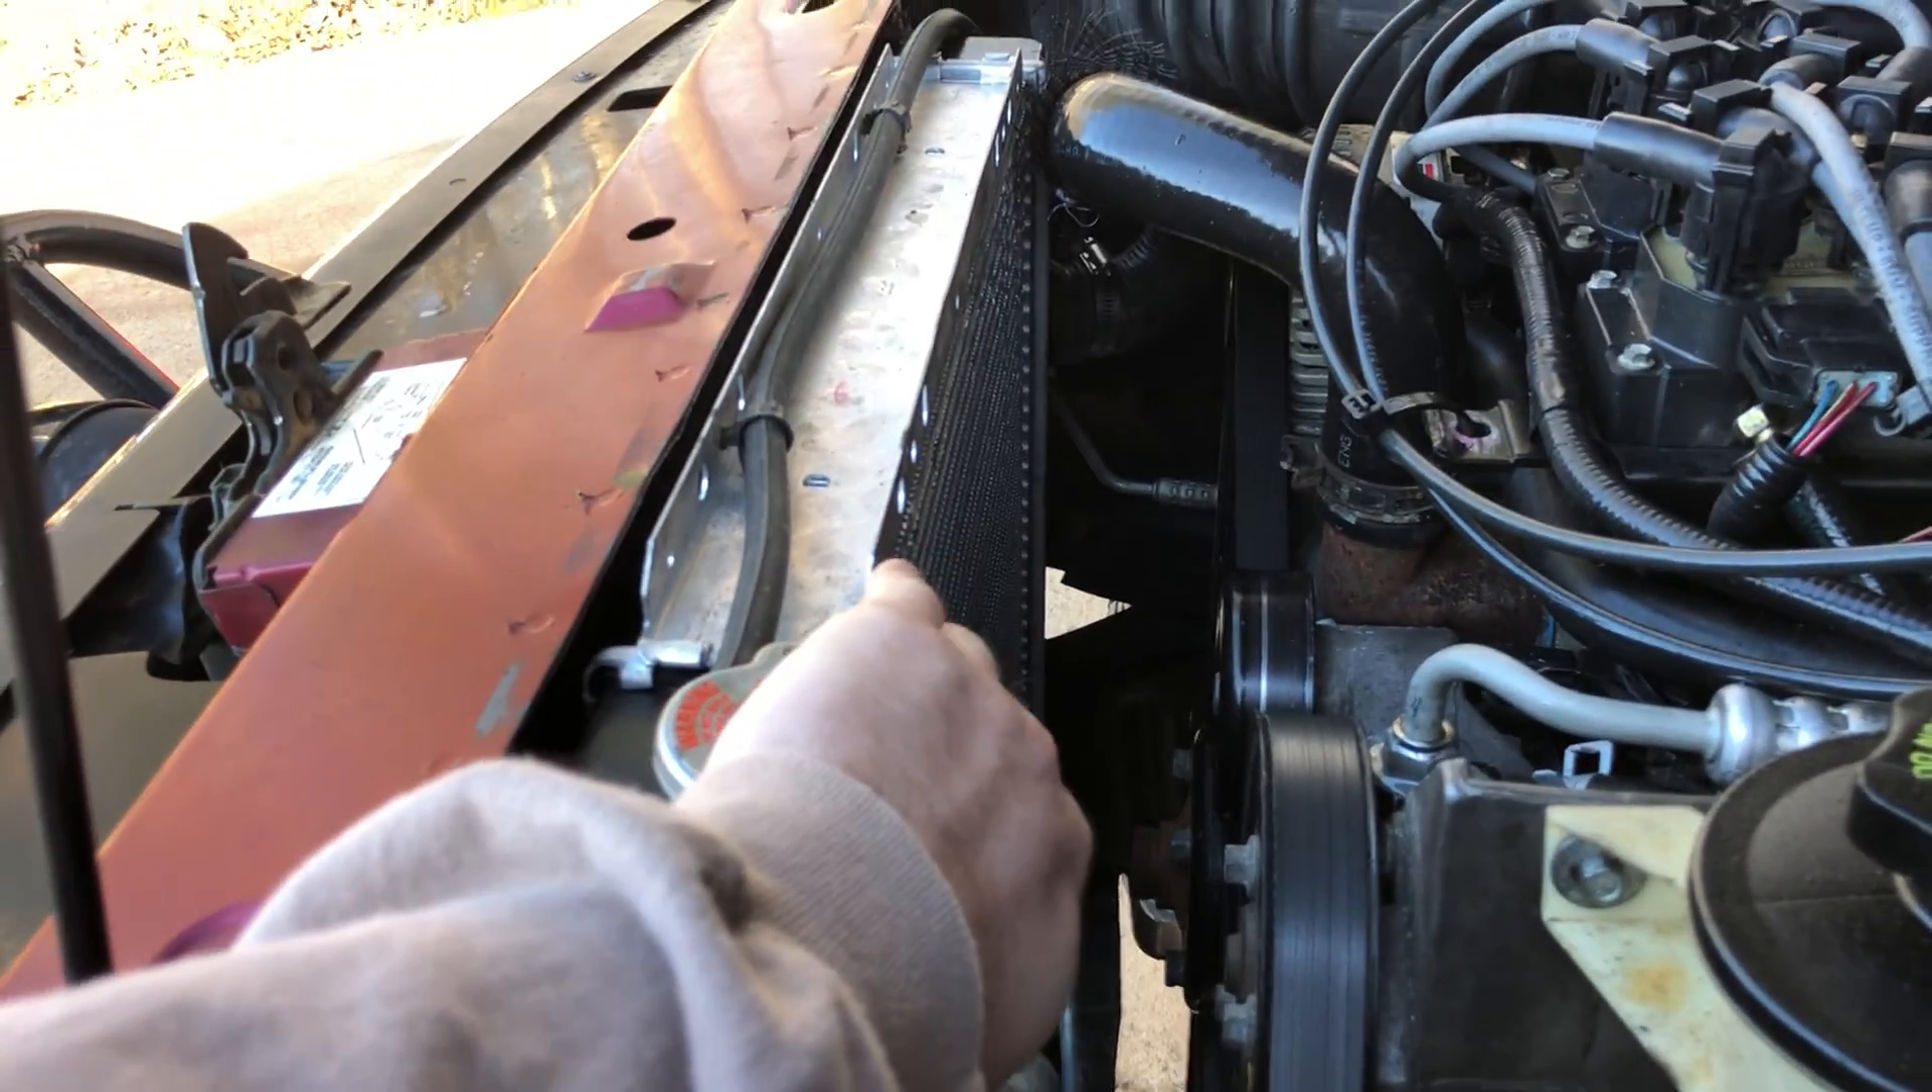I don't have my fan on here yet I'm still waiting on the harness for it.